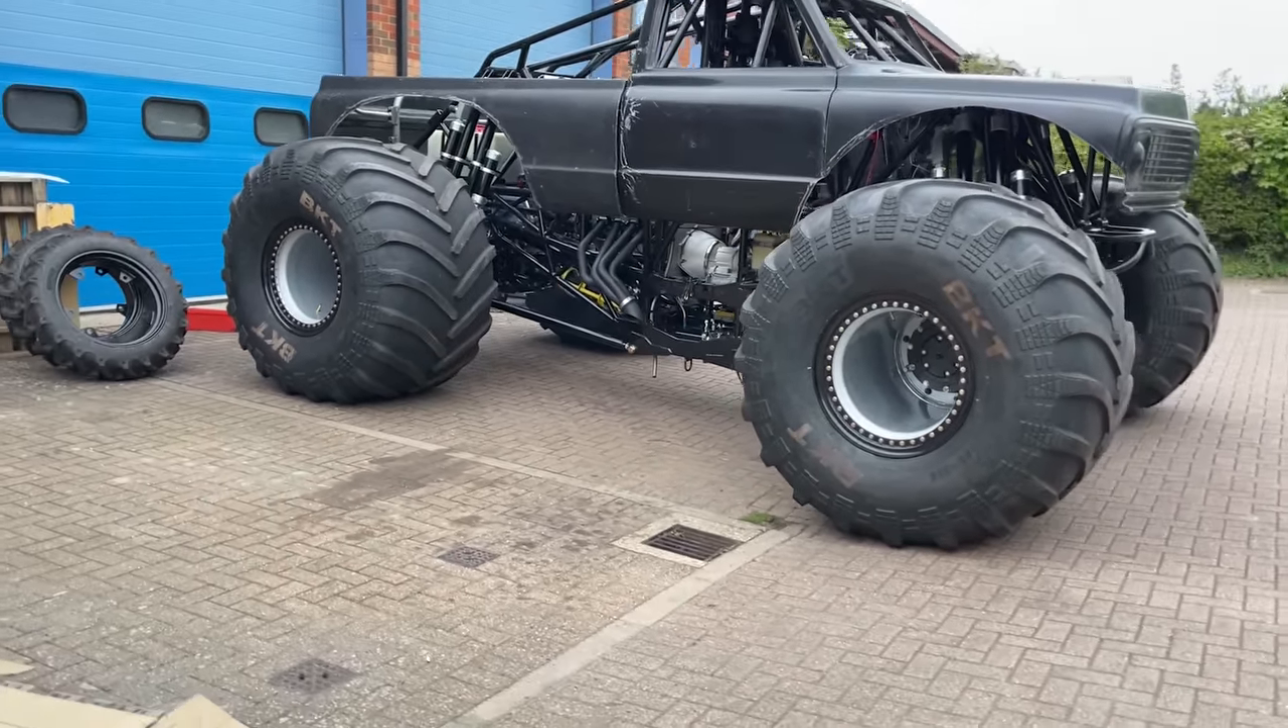That is the body fully mounted now.